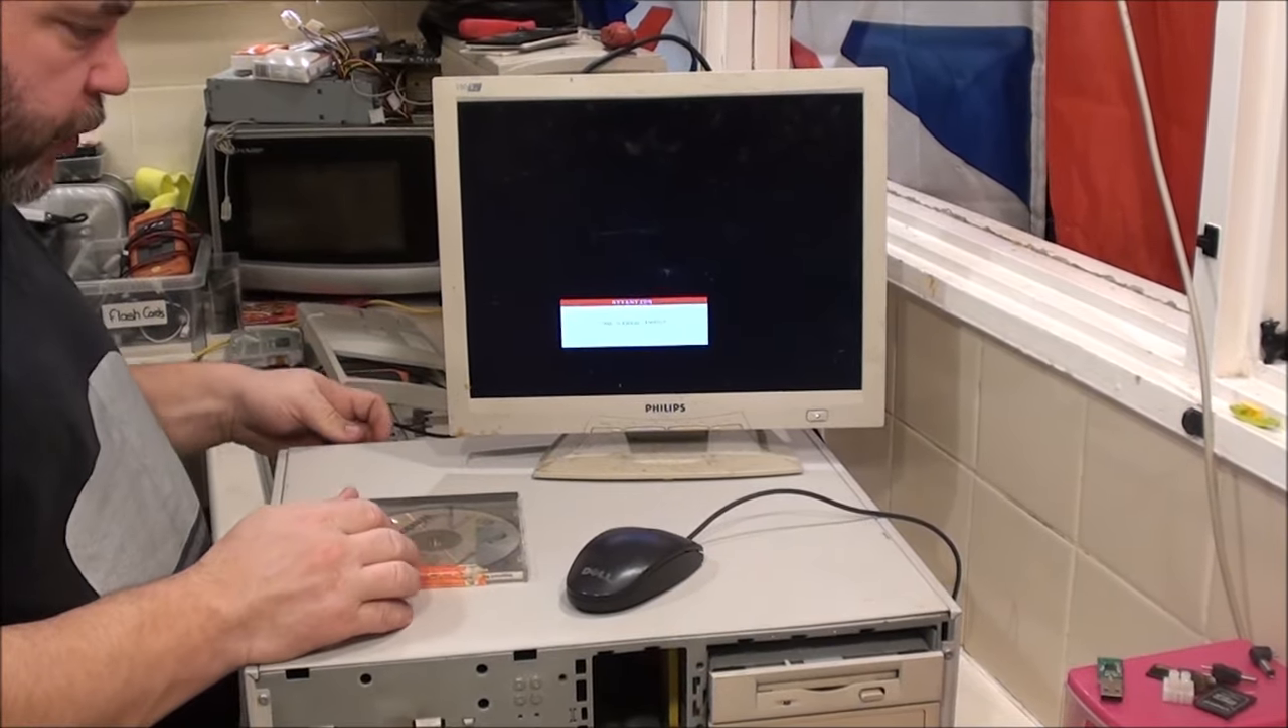The bezel is missing off the front because I just got fed up with it falling off.